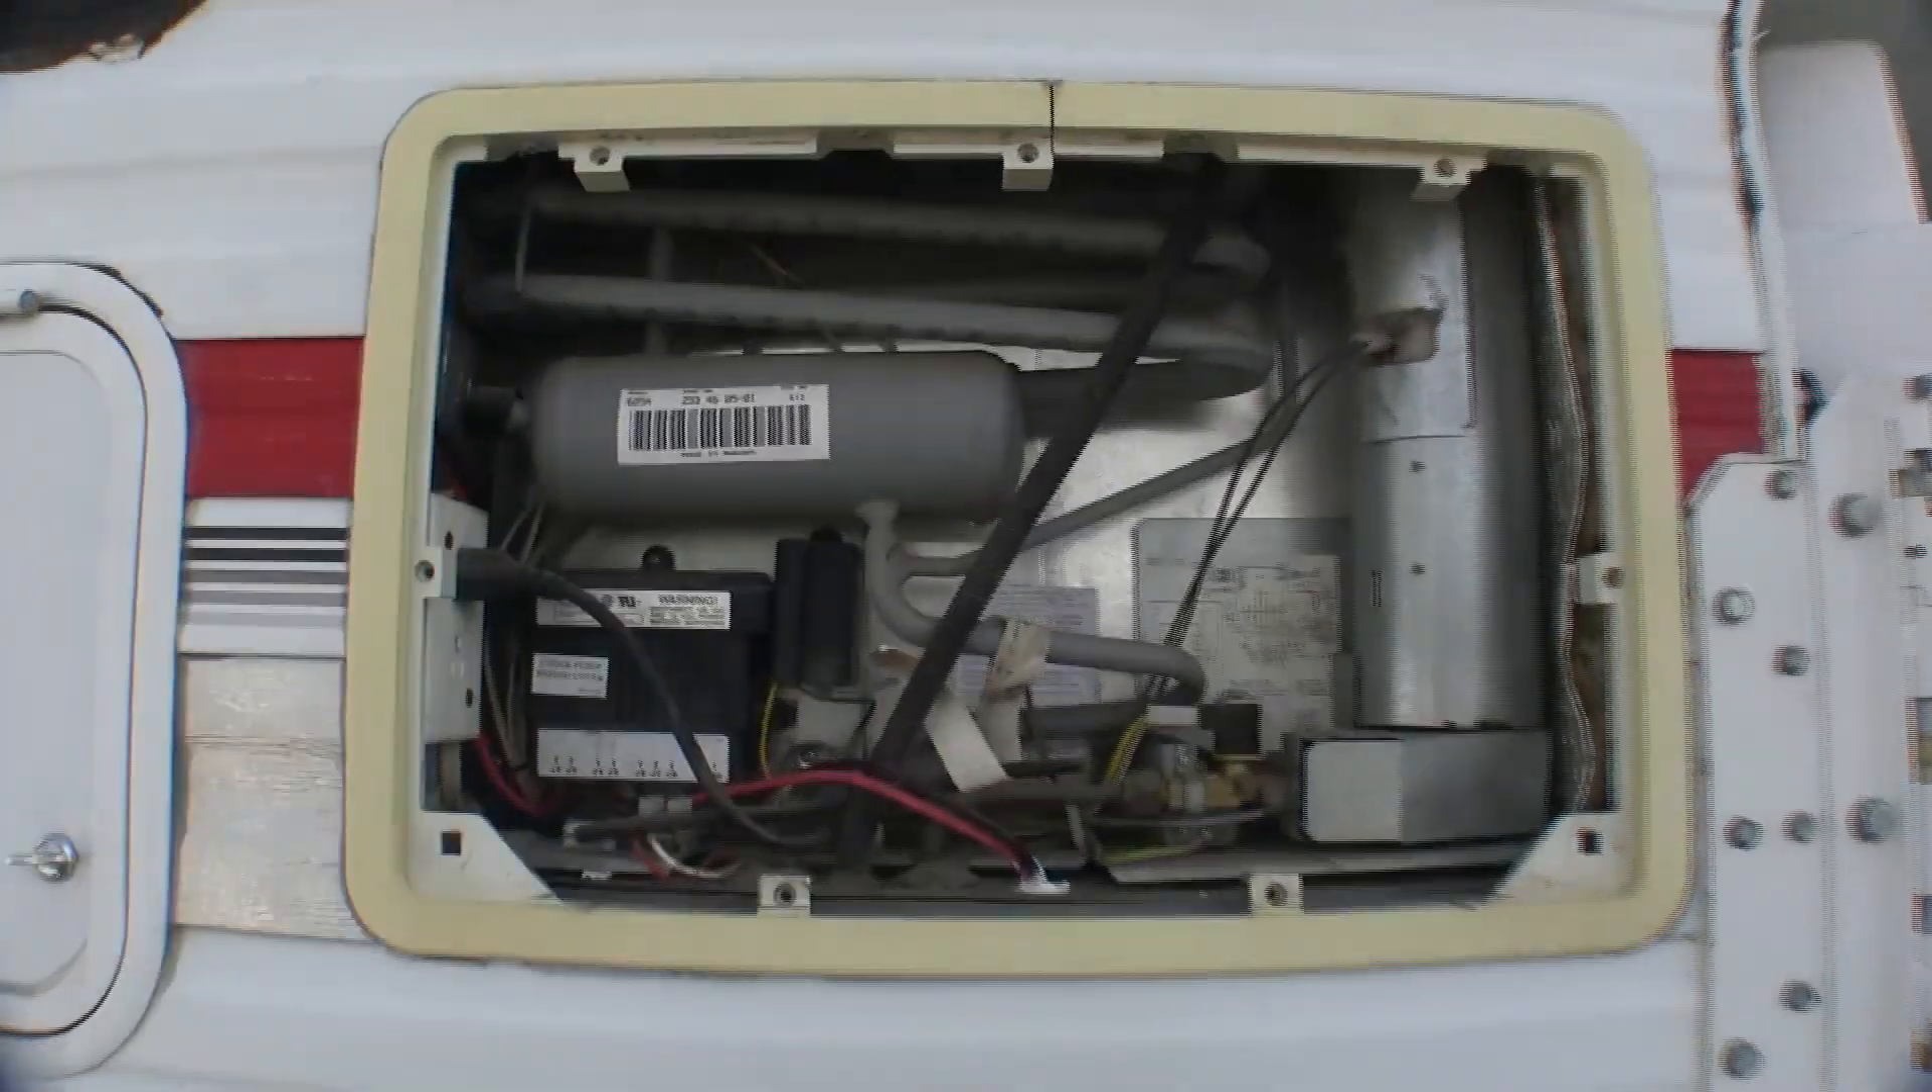All right, so I've already taken the cover off here.